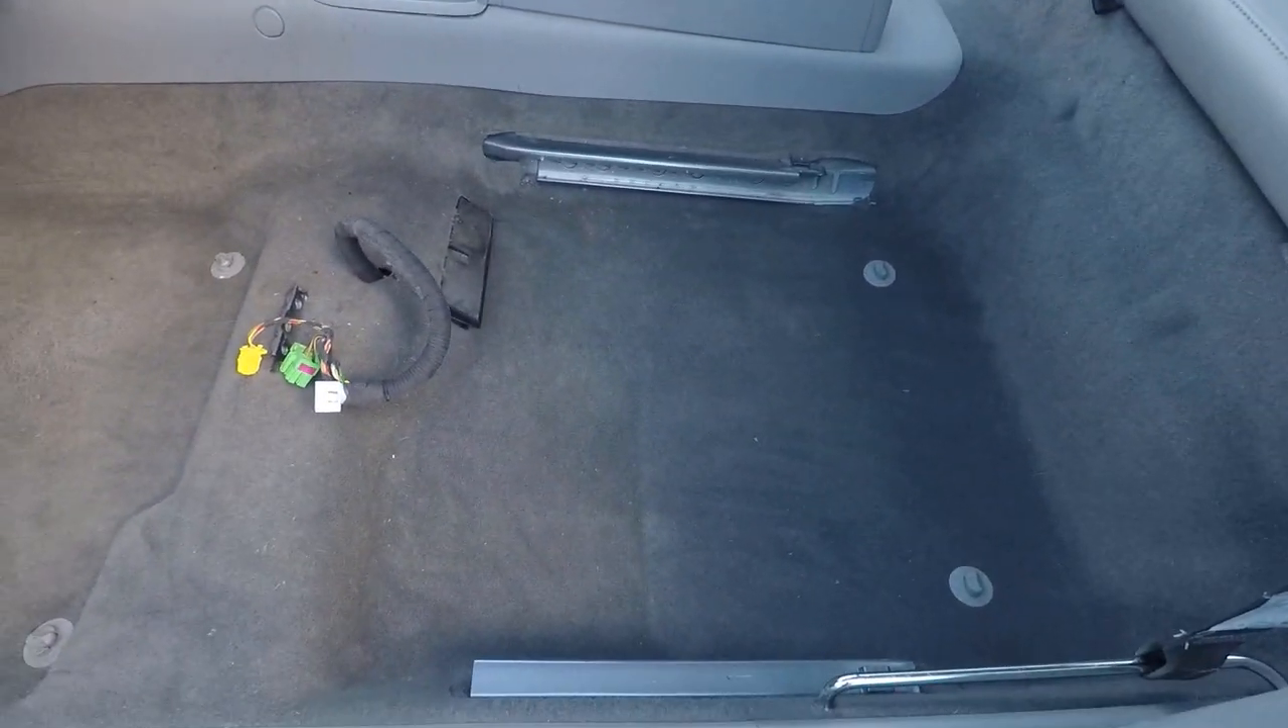Okay, so I got the driver's seat out as well.